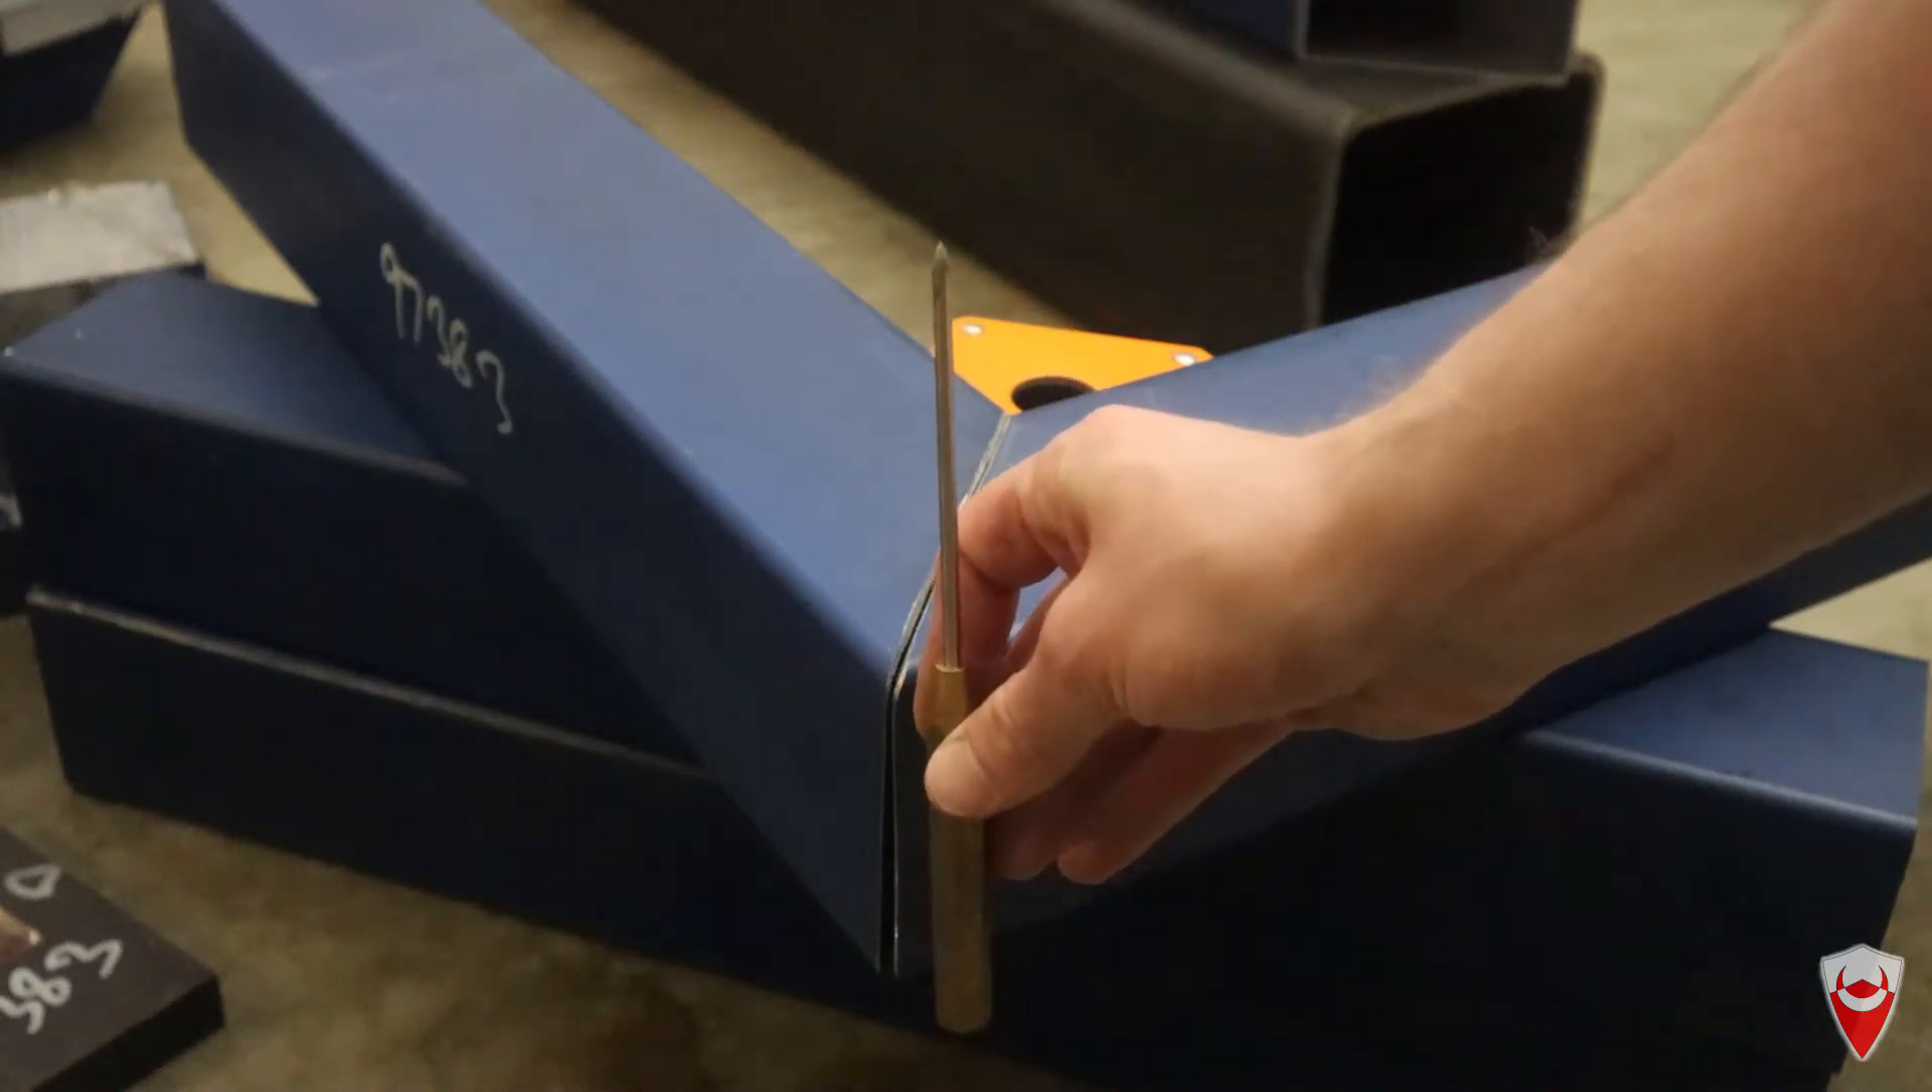But you can see the gap at the bottom here versus the top and they're all cut at 45 degrees and it appears that that 45 degree cut is actually slanted that way.